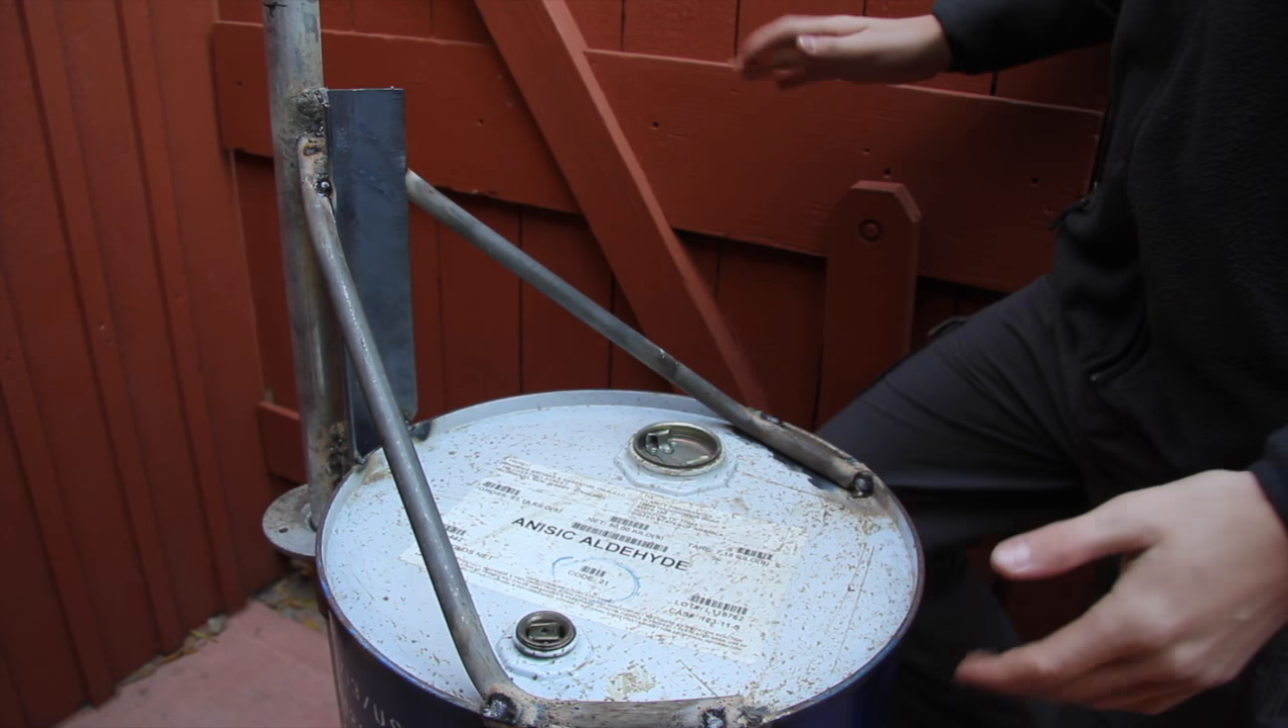So we just added two brackets for support so the weight of the concrete will not tip the lid at all.